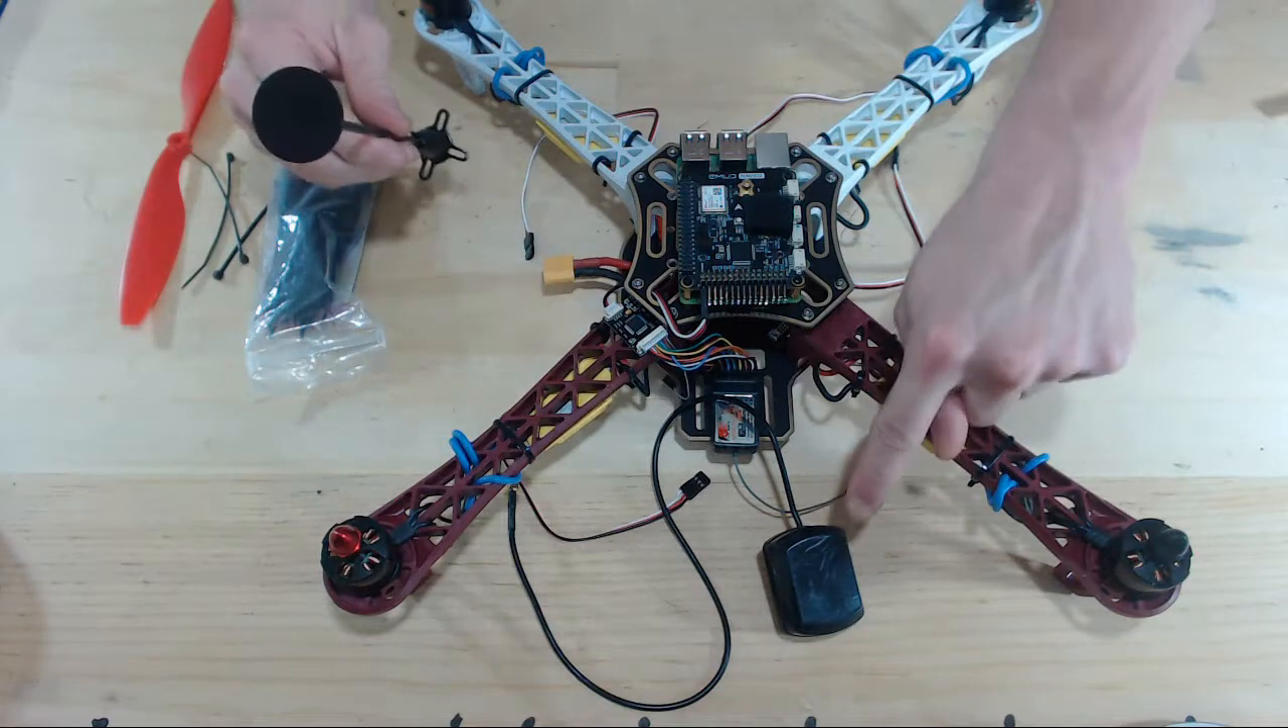At this point we should have our drone mount all put together and ready to go, but we should have our GPS module still not attached.